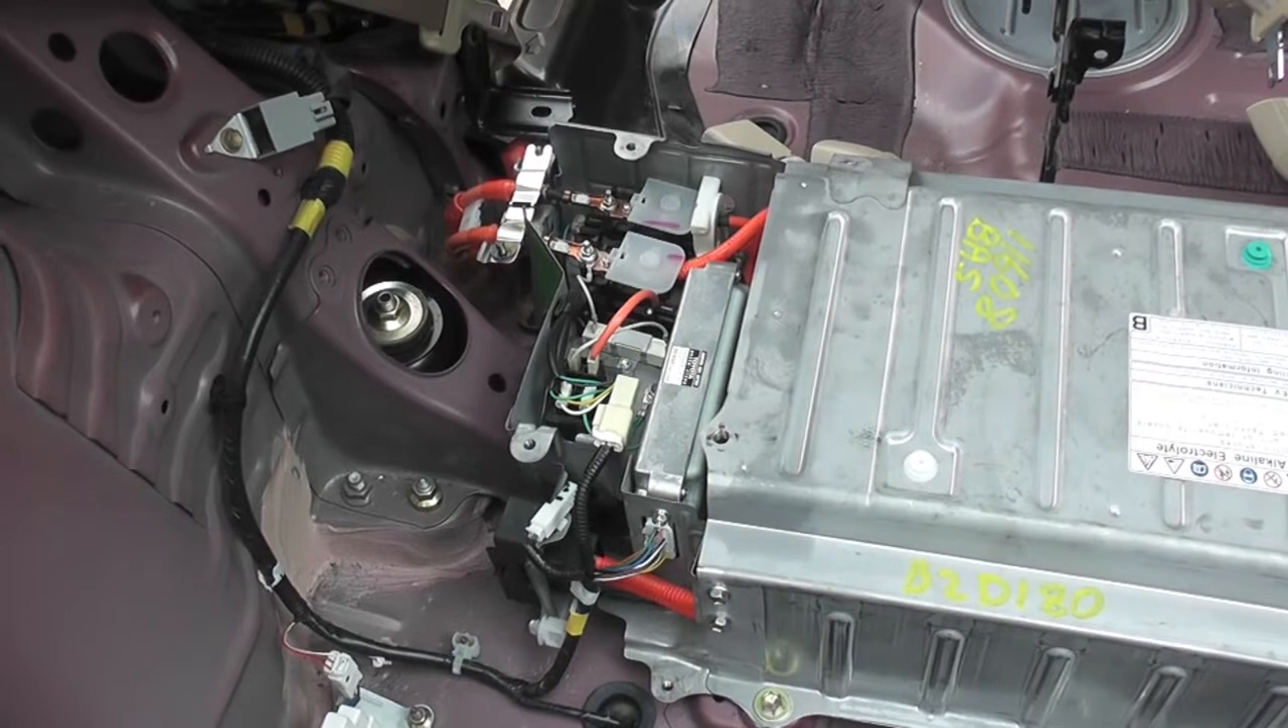Okay, I've got the remanufactured hybrid battery in place in my Gen 2 Prius.